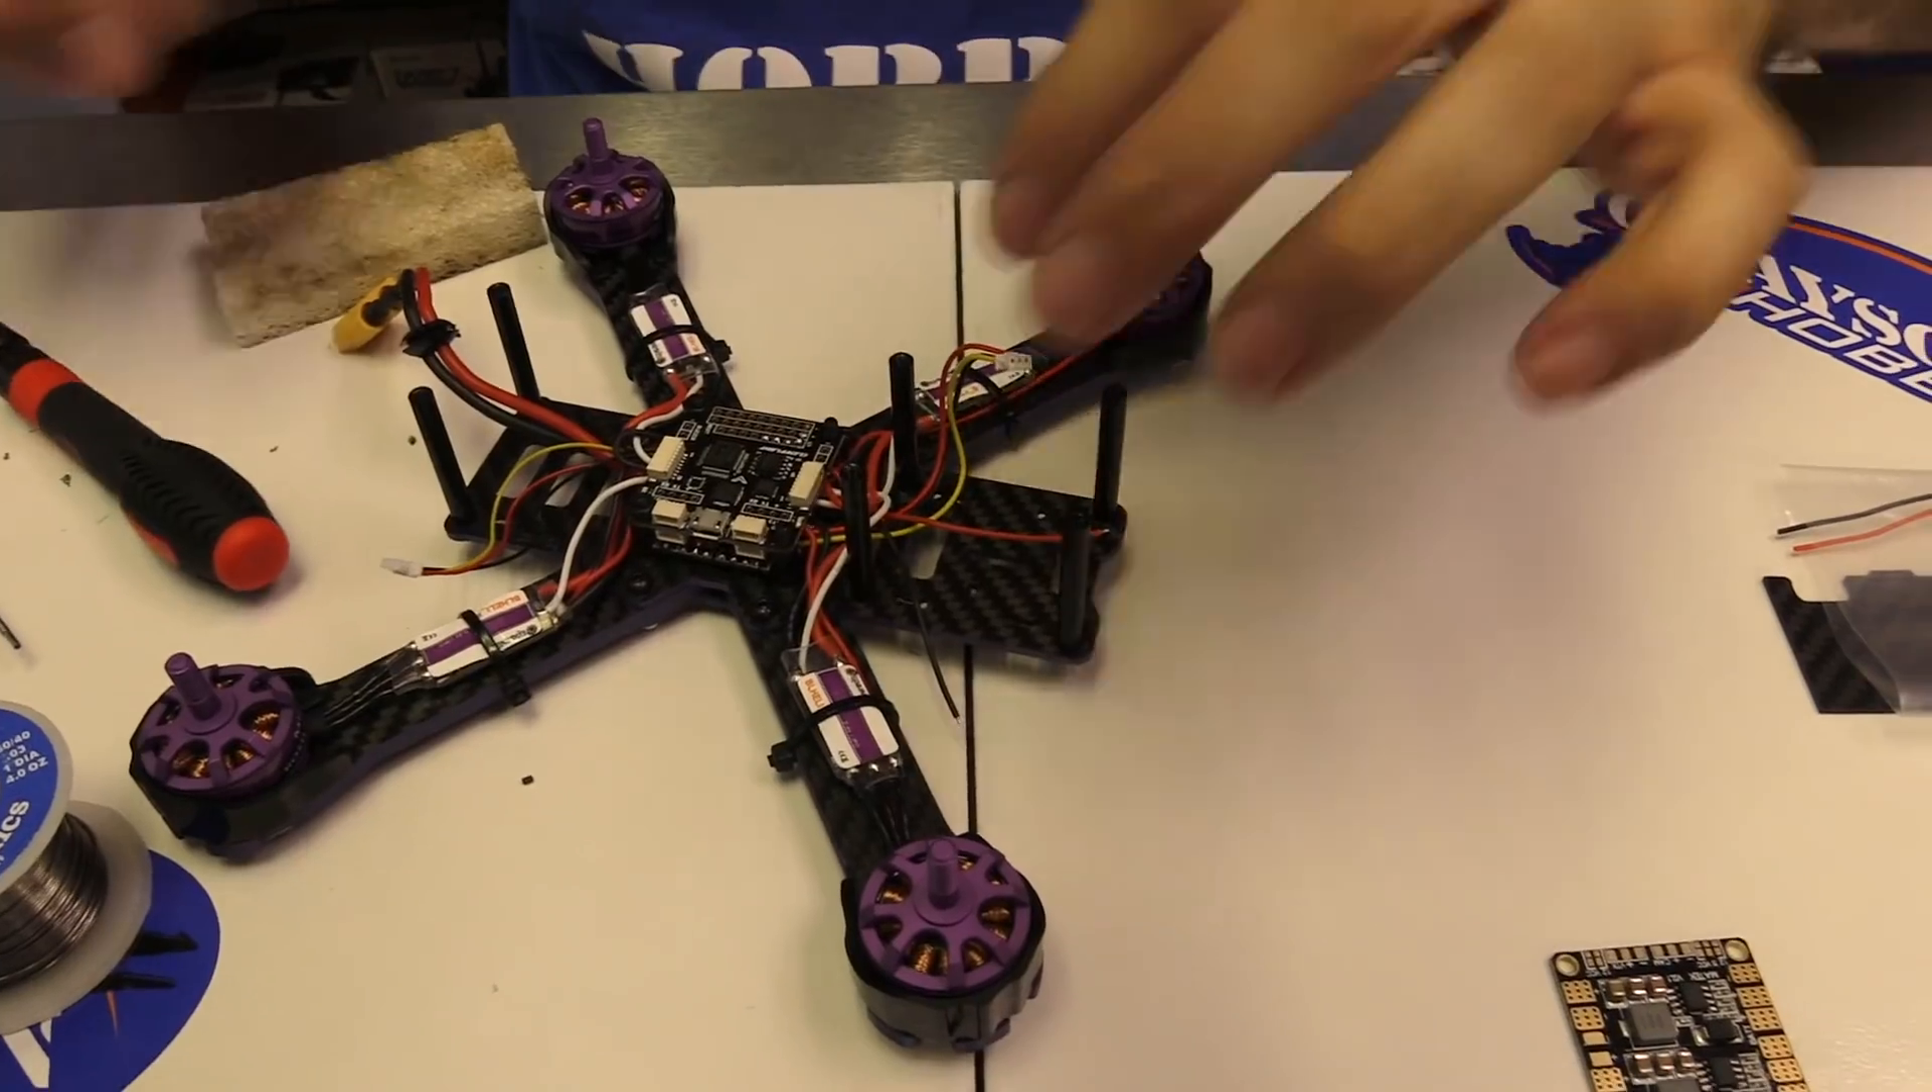So the board is down All the wires are back where they were.